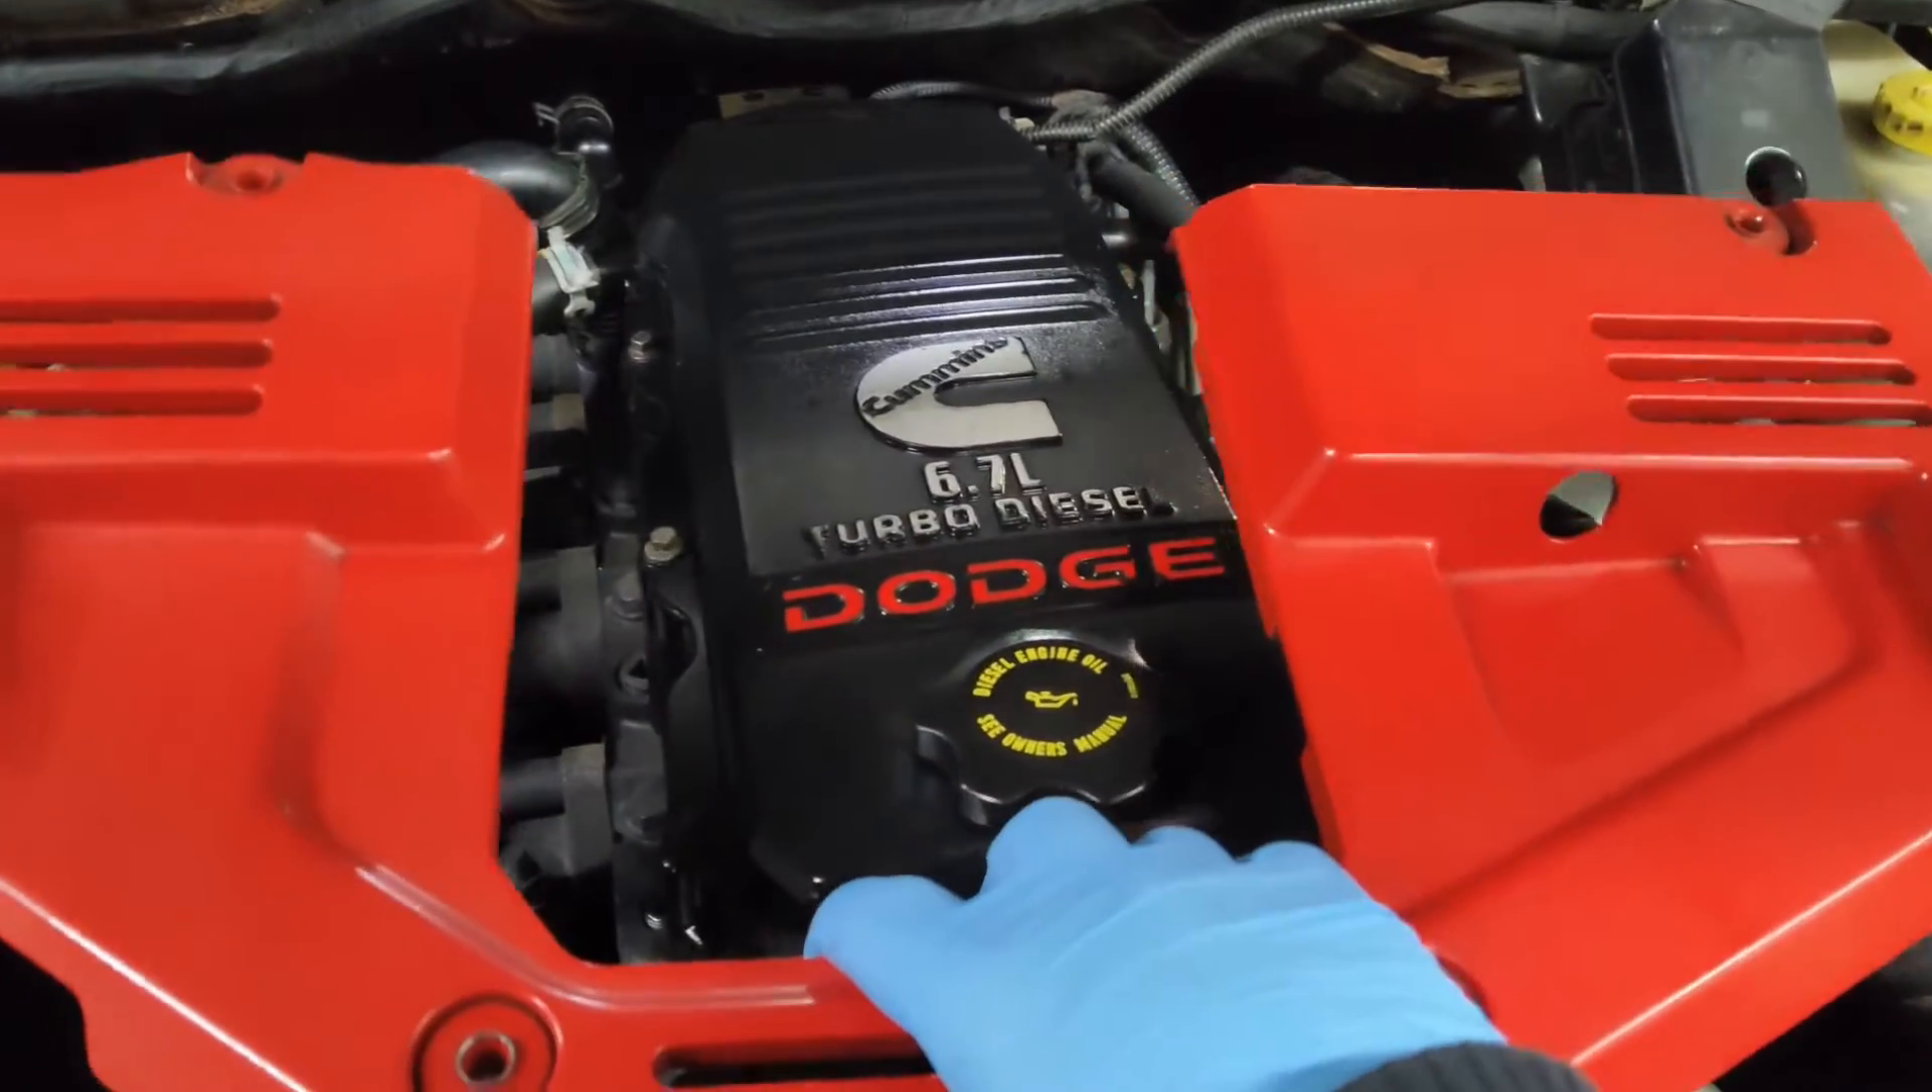We have our cover back on.